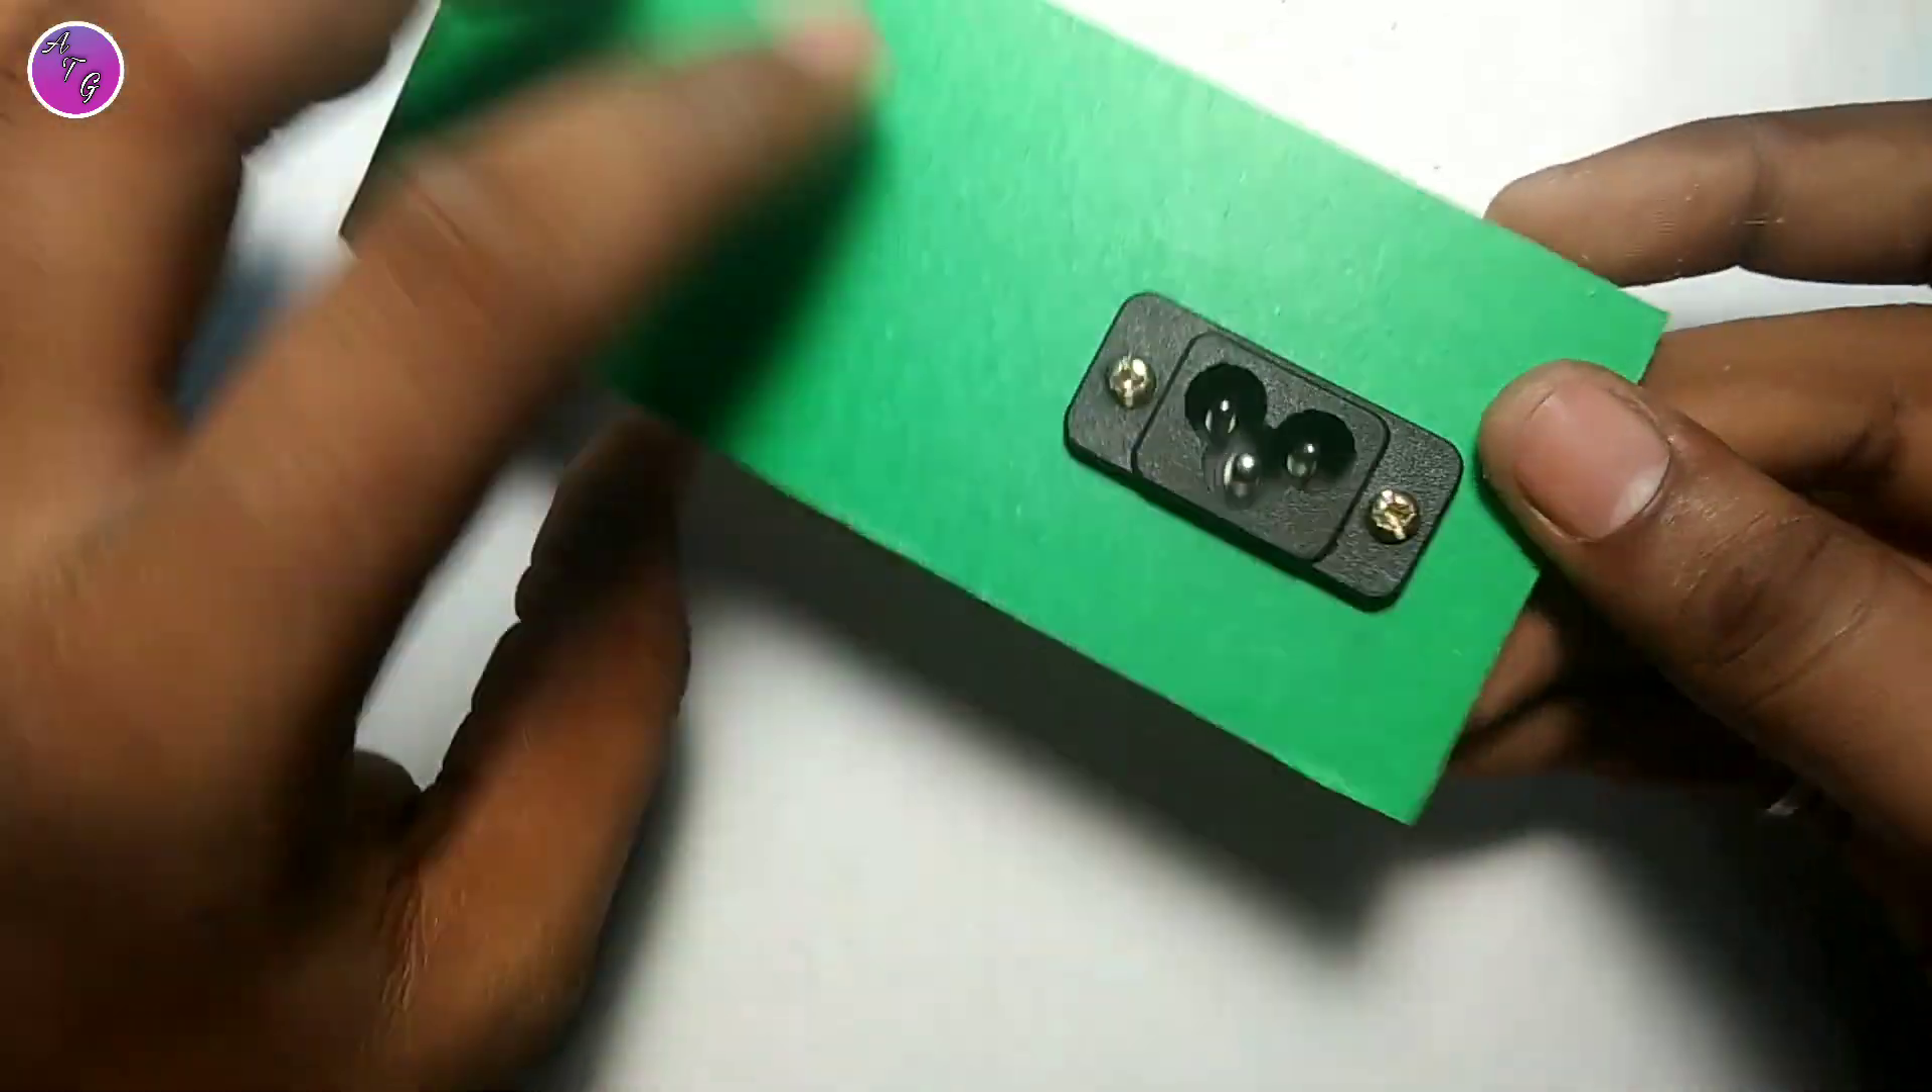यहां पर हमने इस जैक को connect कर दिया है nut और बोल्ट की मदद से।